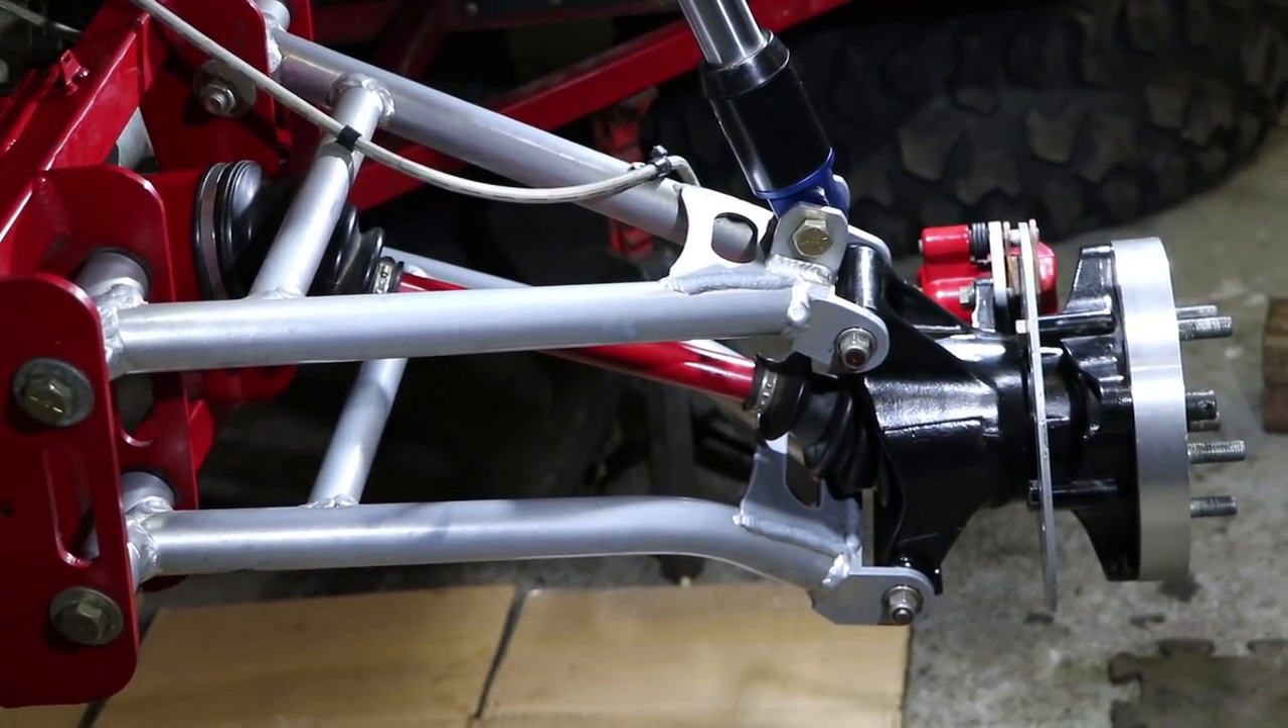Now just finished putting this uh a-arm back together got everything all cleaned up ready to go.